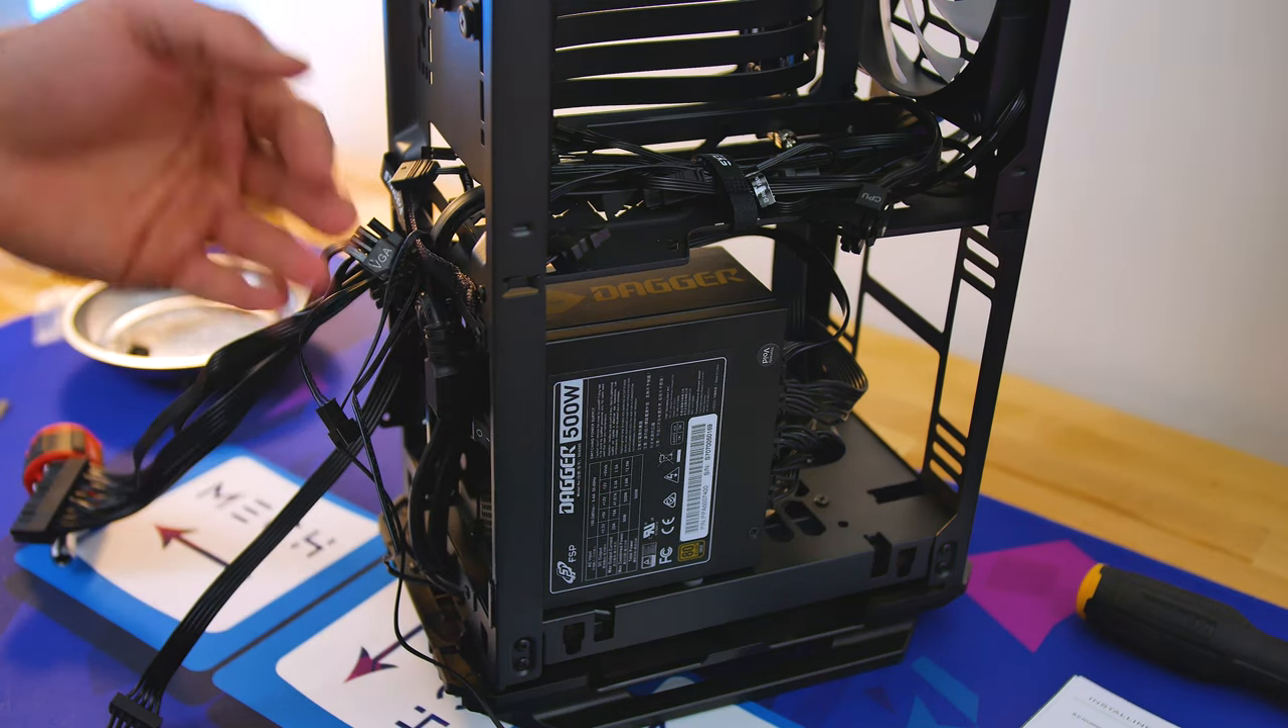So the PSU is now installed.